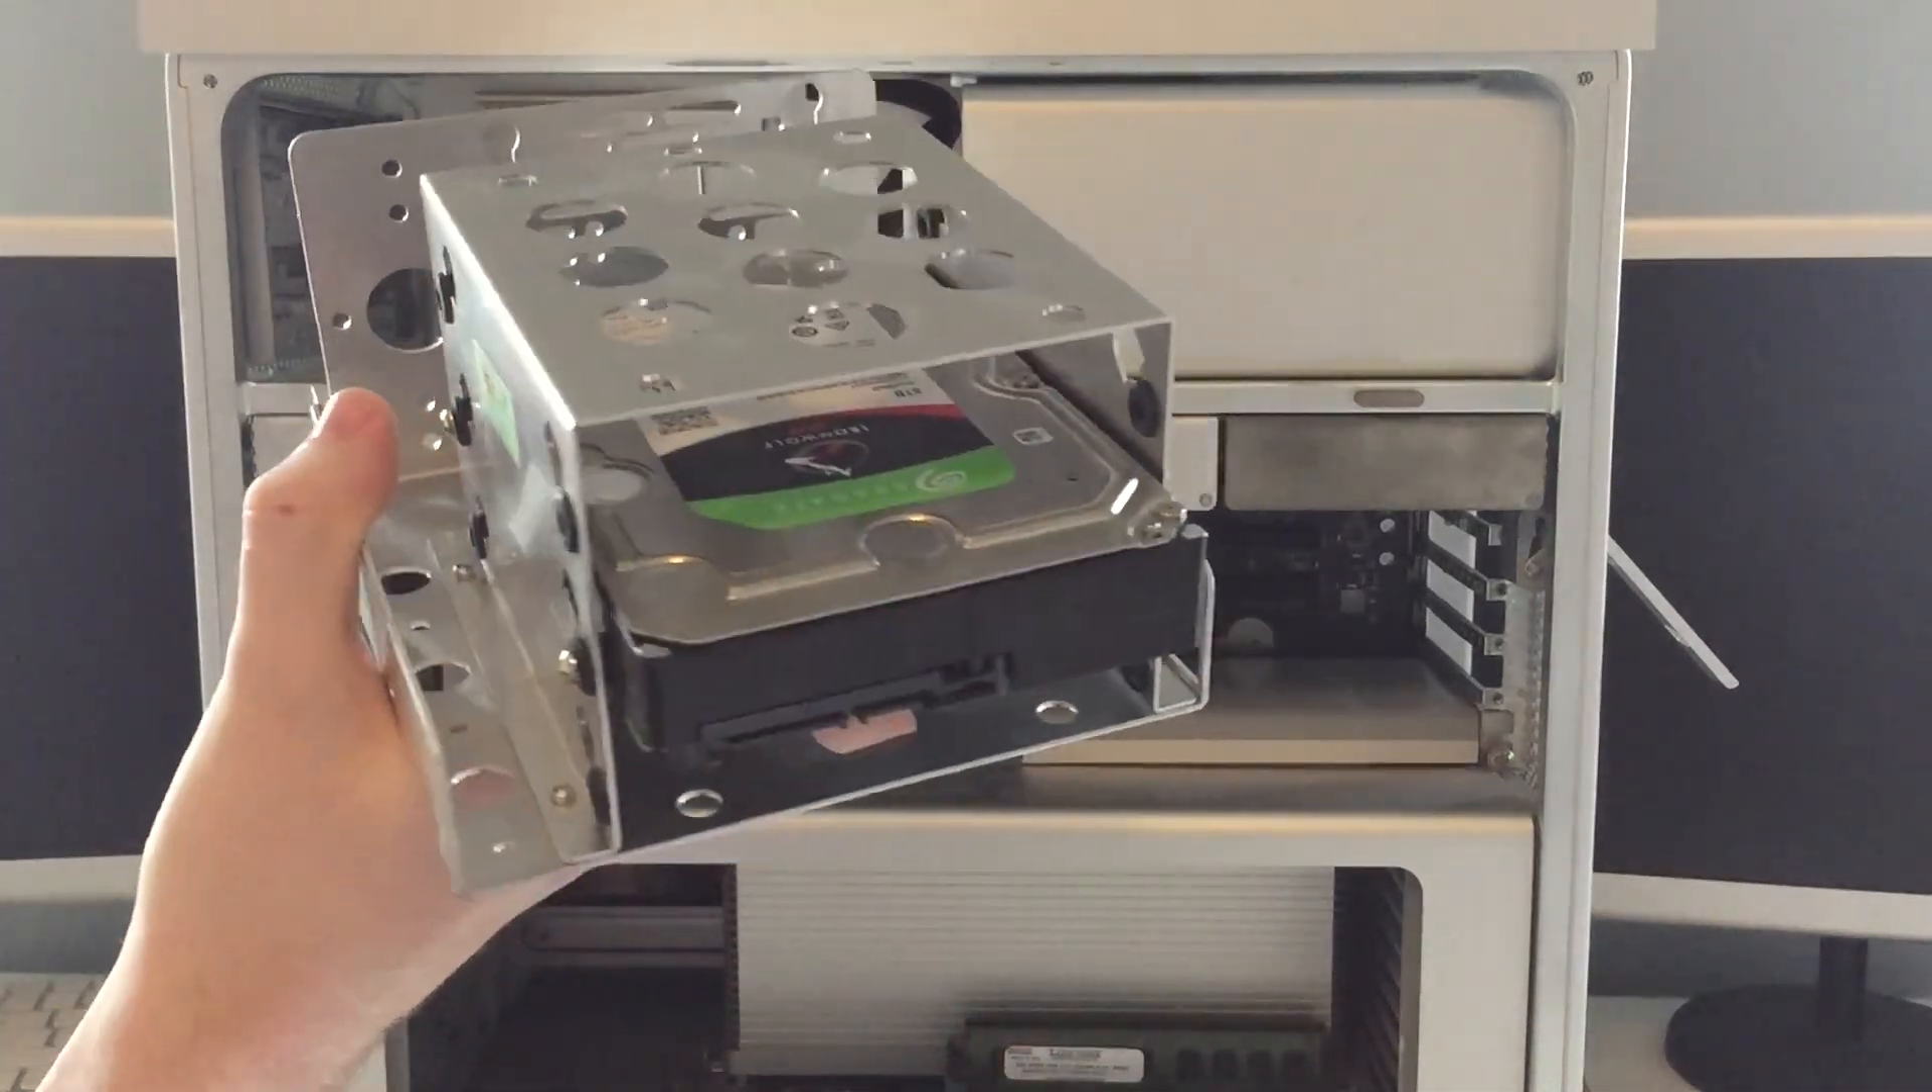So here is the eight terabyte drive installed in the enclosure.